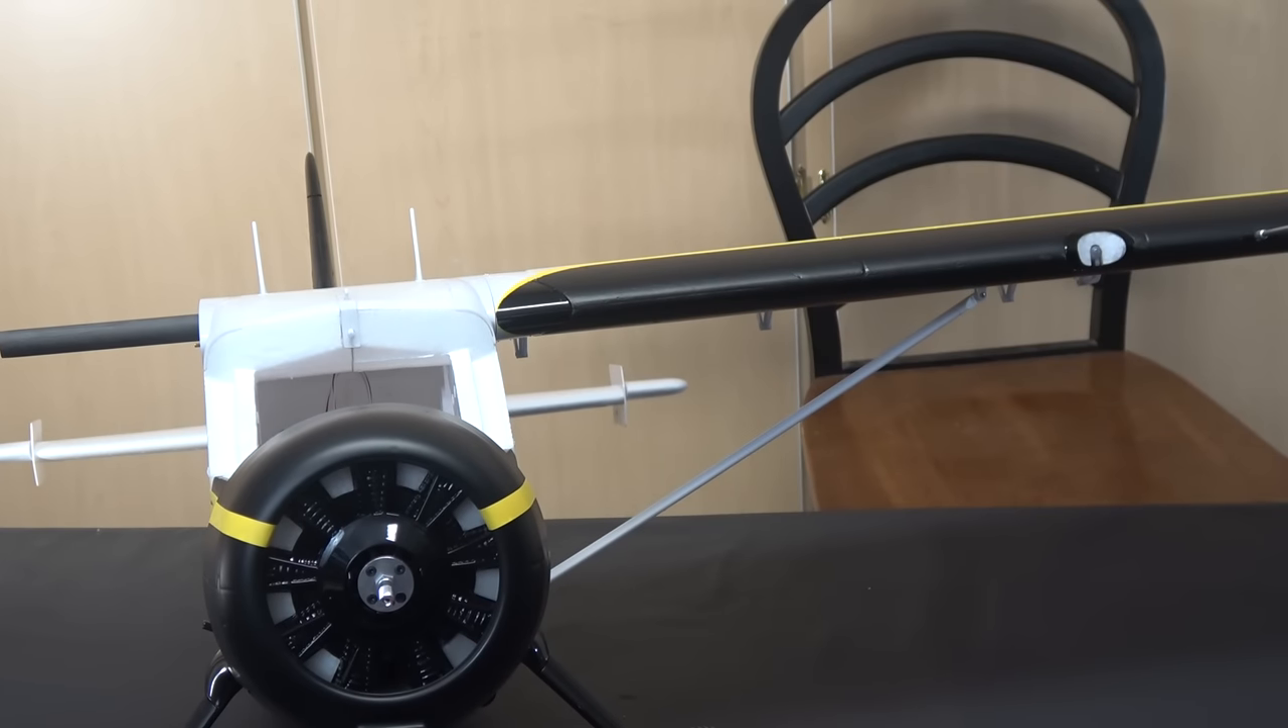And now I've got the wing strut connected. They say that you're not supposed to transport this with the wings on primarily because it's so big.